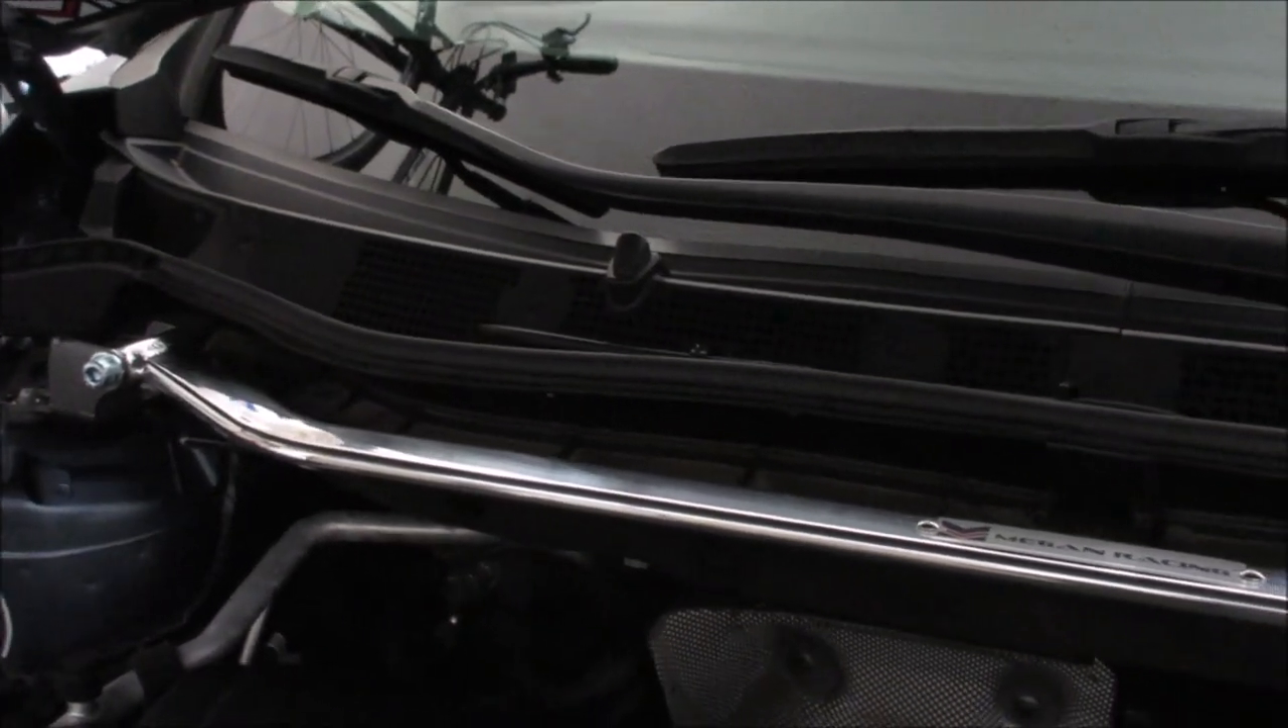Here is the finished installation of the Megan racing strut tower bar for my vehicle.